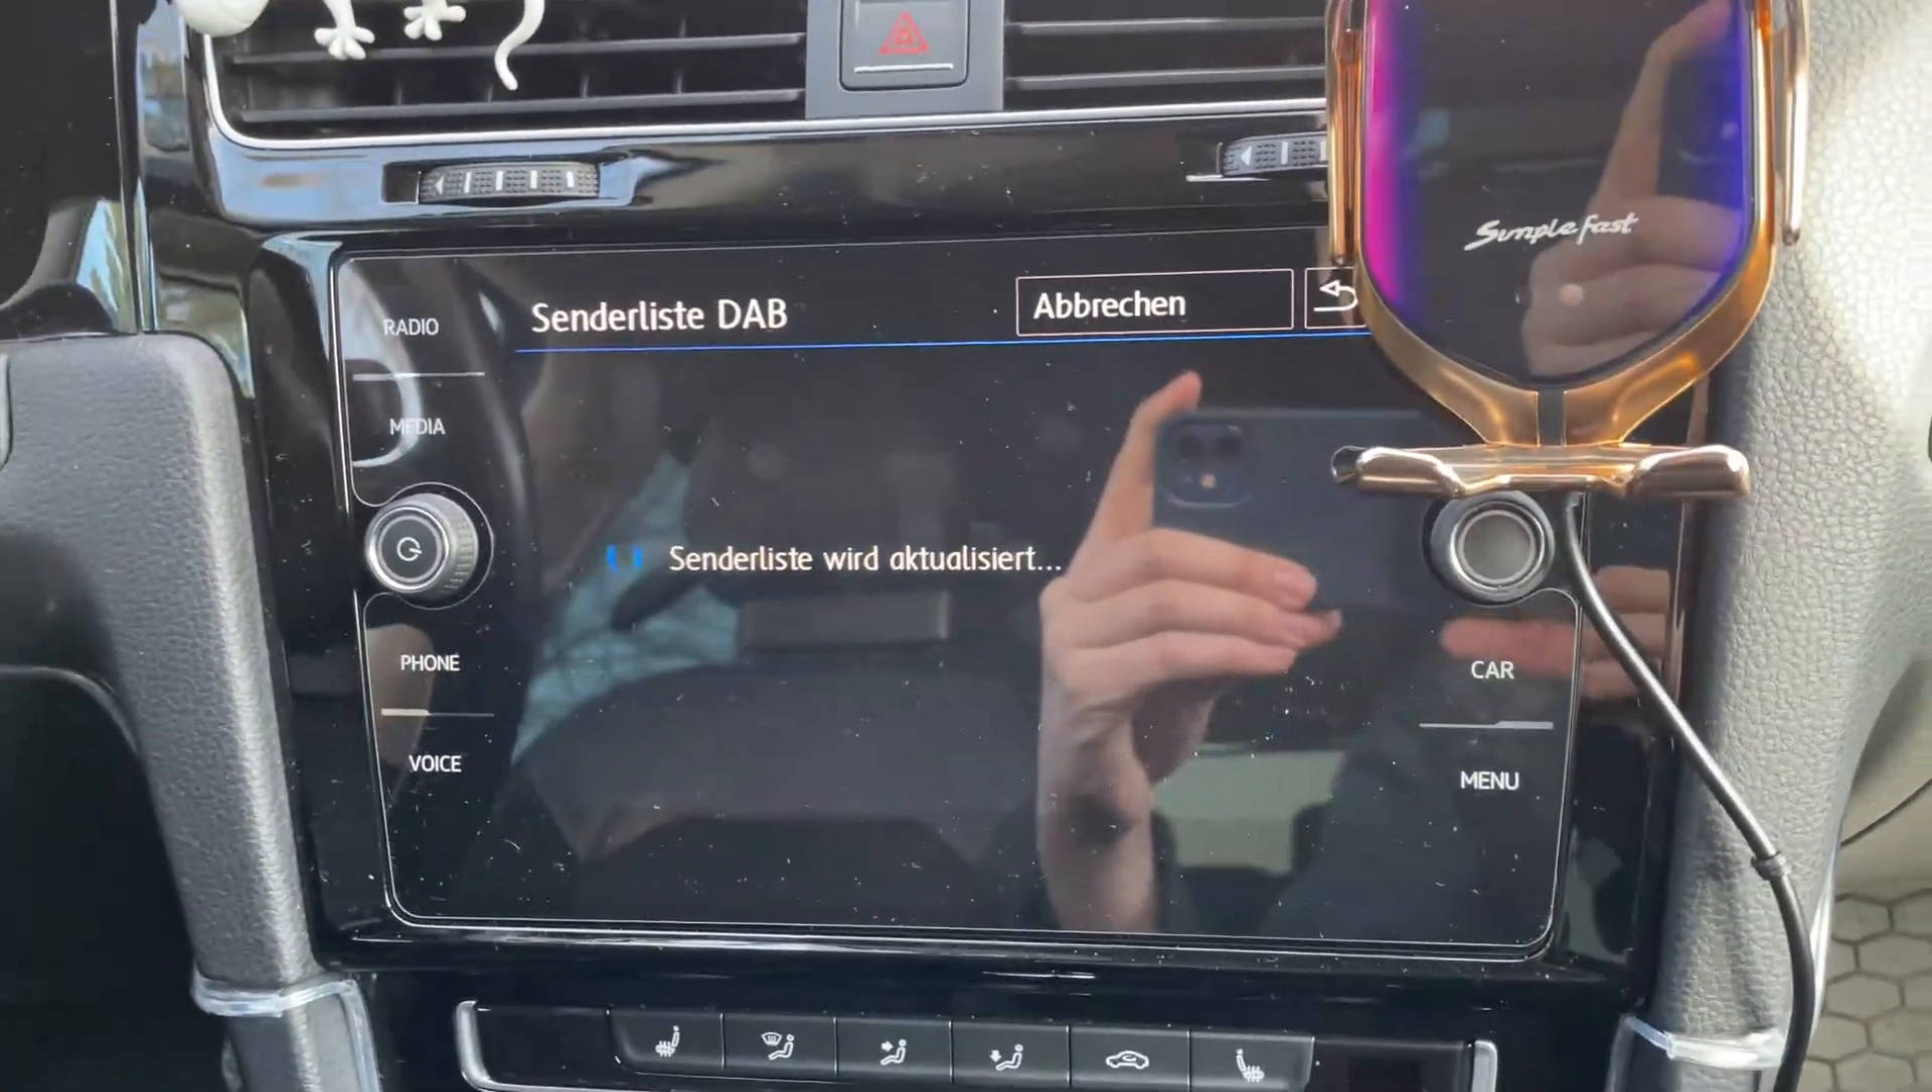Ich habe jetzt alles hier wieder eingebaut also original radio ist wieder drin.